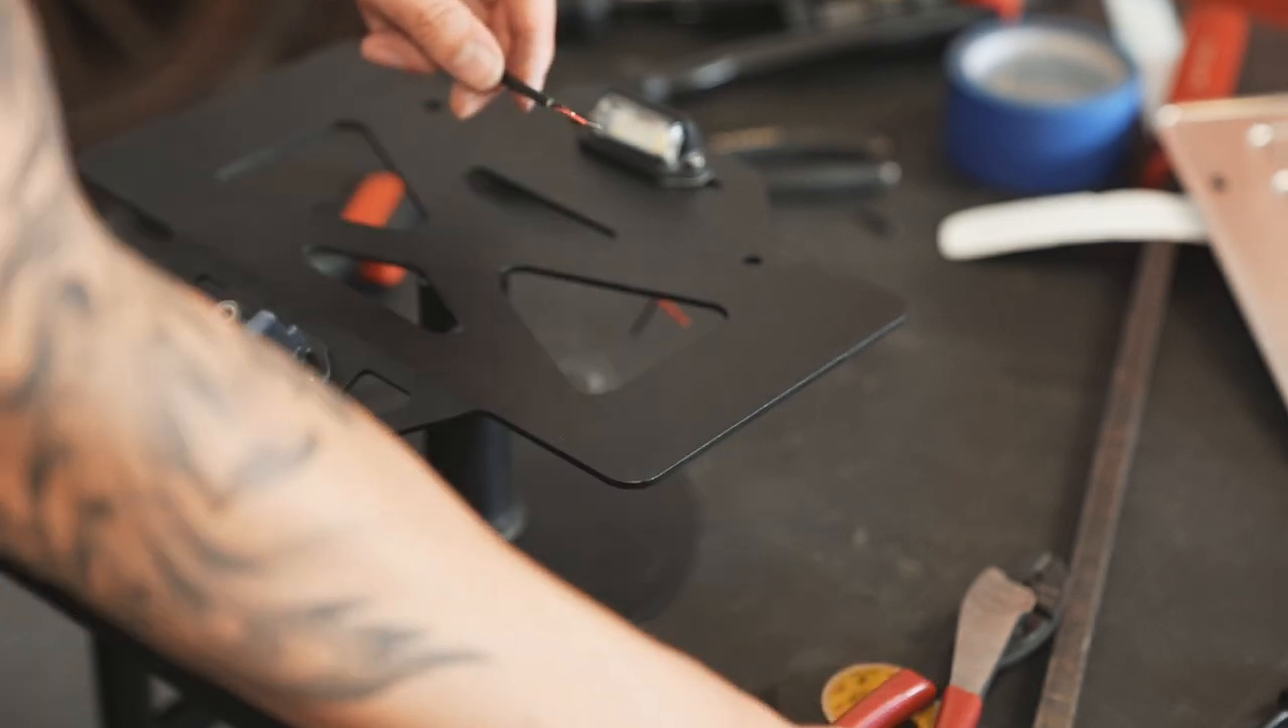So the only ones we need to finish connecting up is going to be the license plate light.